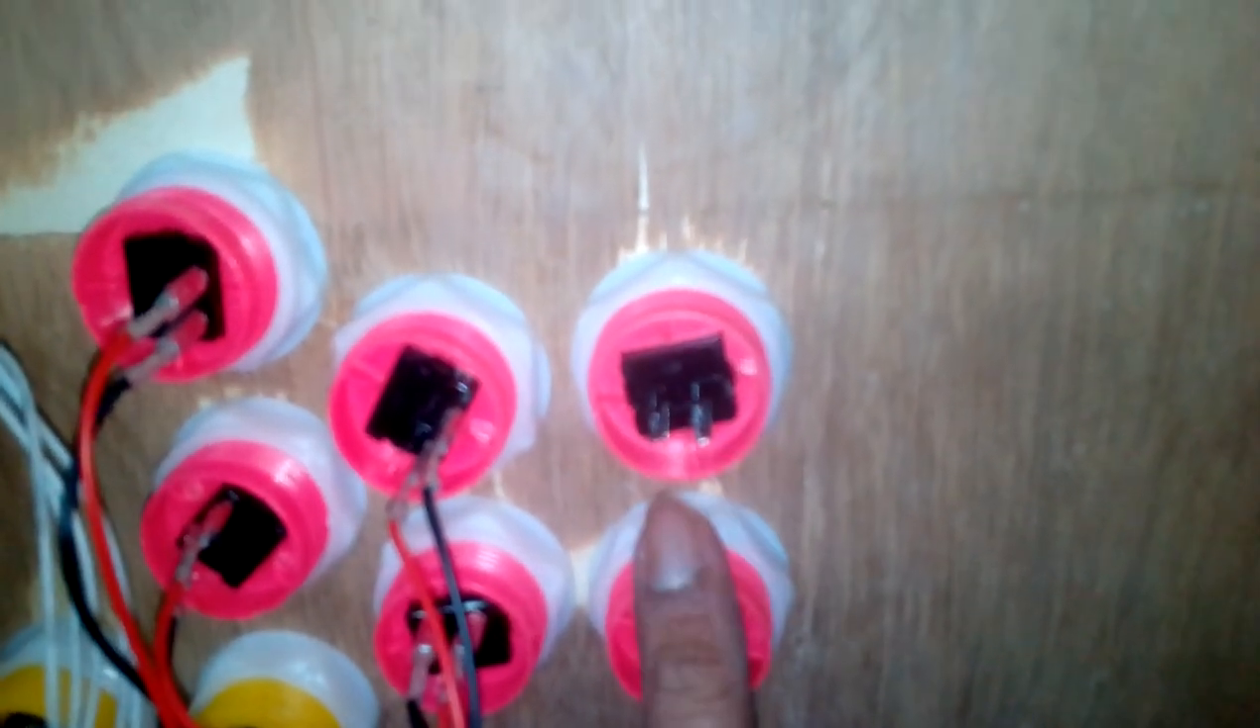ये दो terminal है इसमें मैंने wiring नहीं किये।